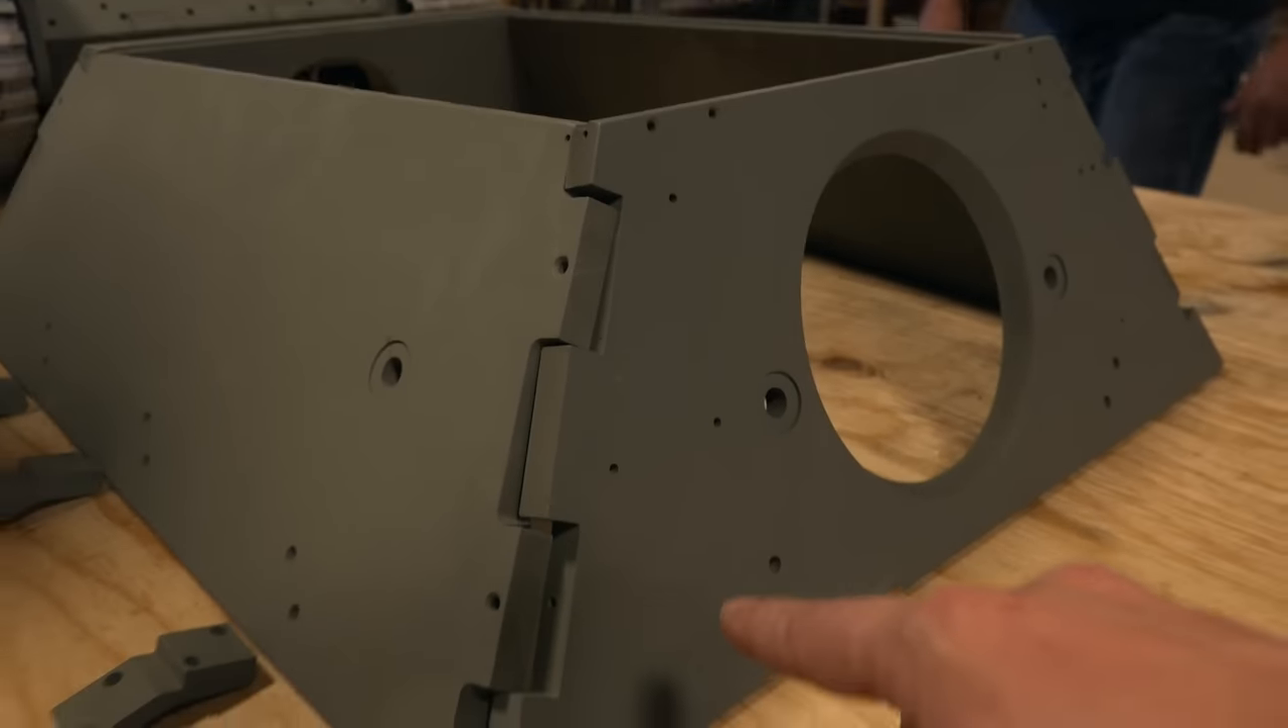Superstructure pieces are basically just linked together here you can see how the pieces are sitting nothing has been bolted in.